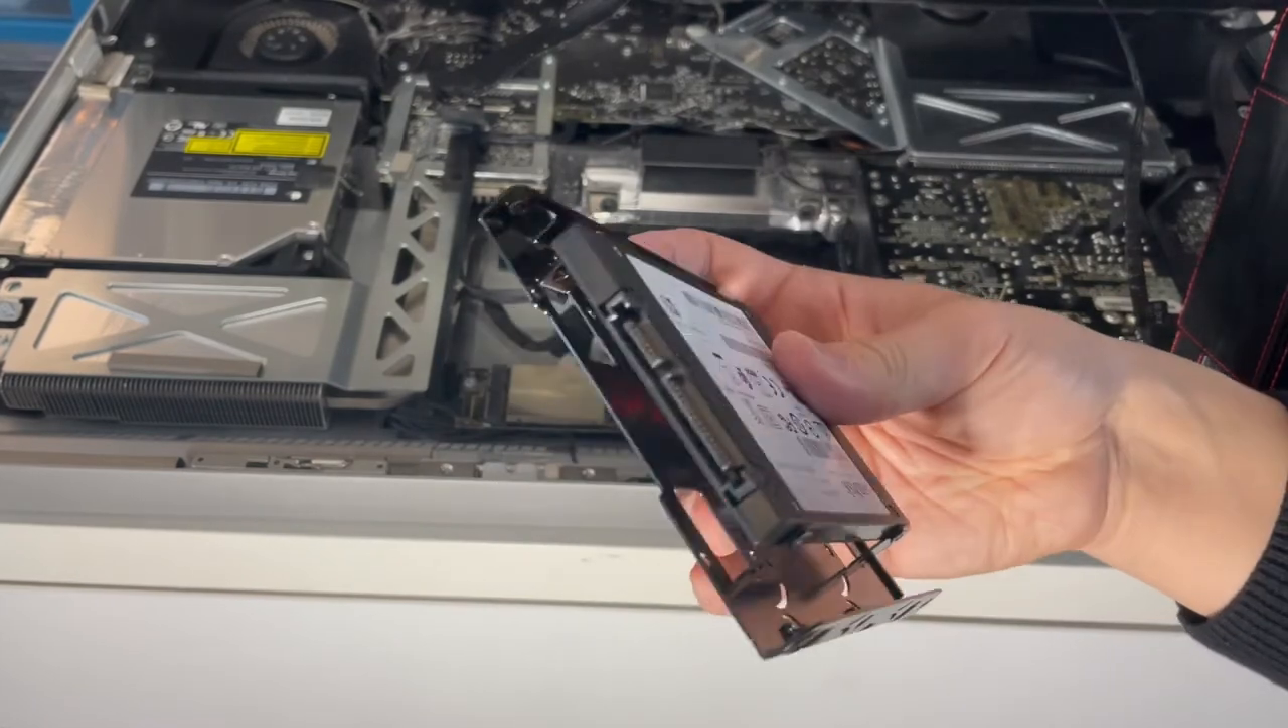So I've now installed the 2 .5 inch solid state drive into this 3 .5 inch adapter and we're going to put the side parts on as well and then the bracket holders there too.